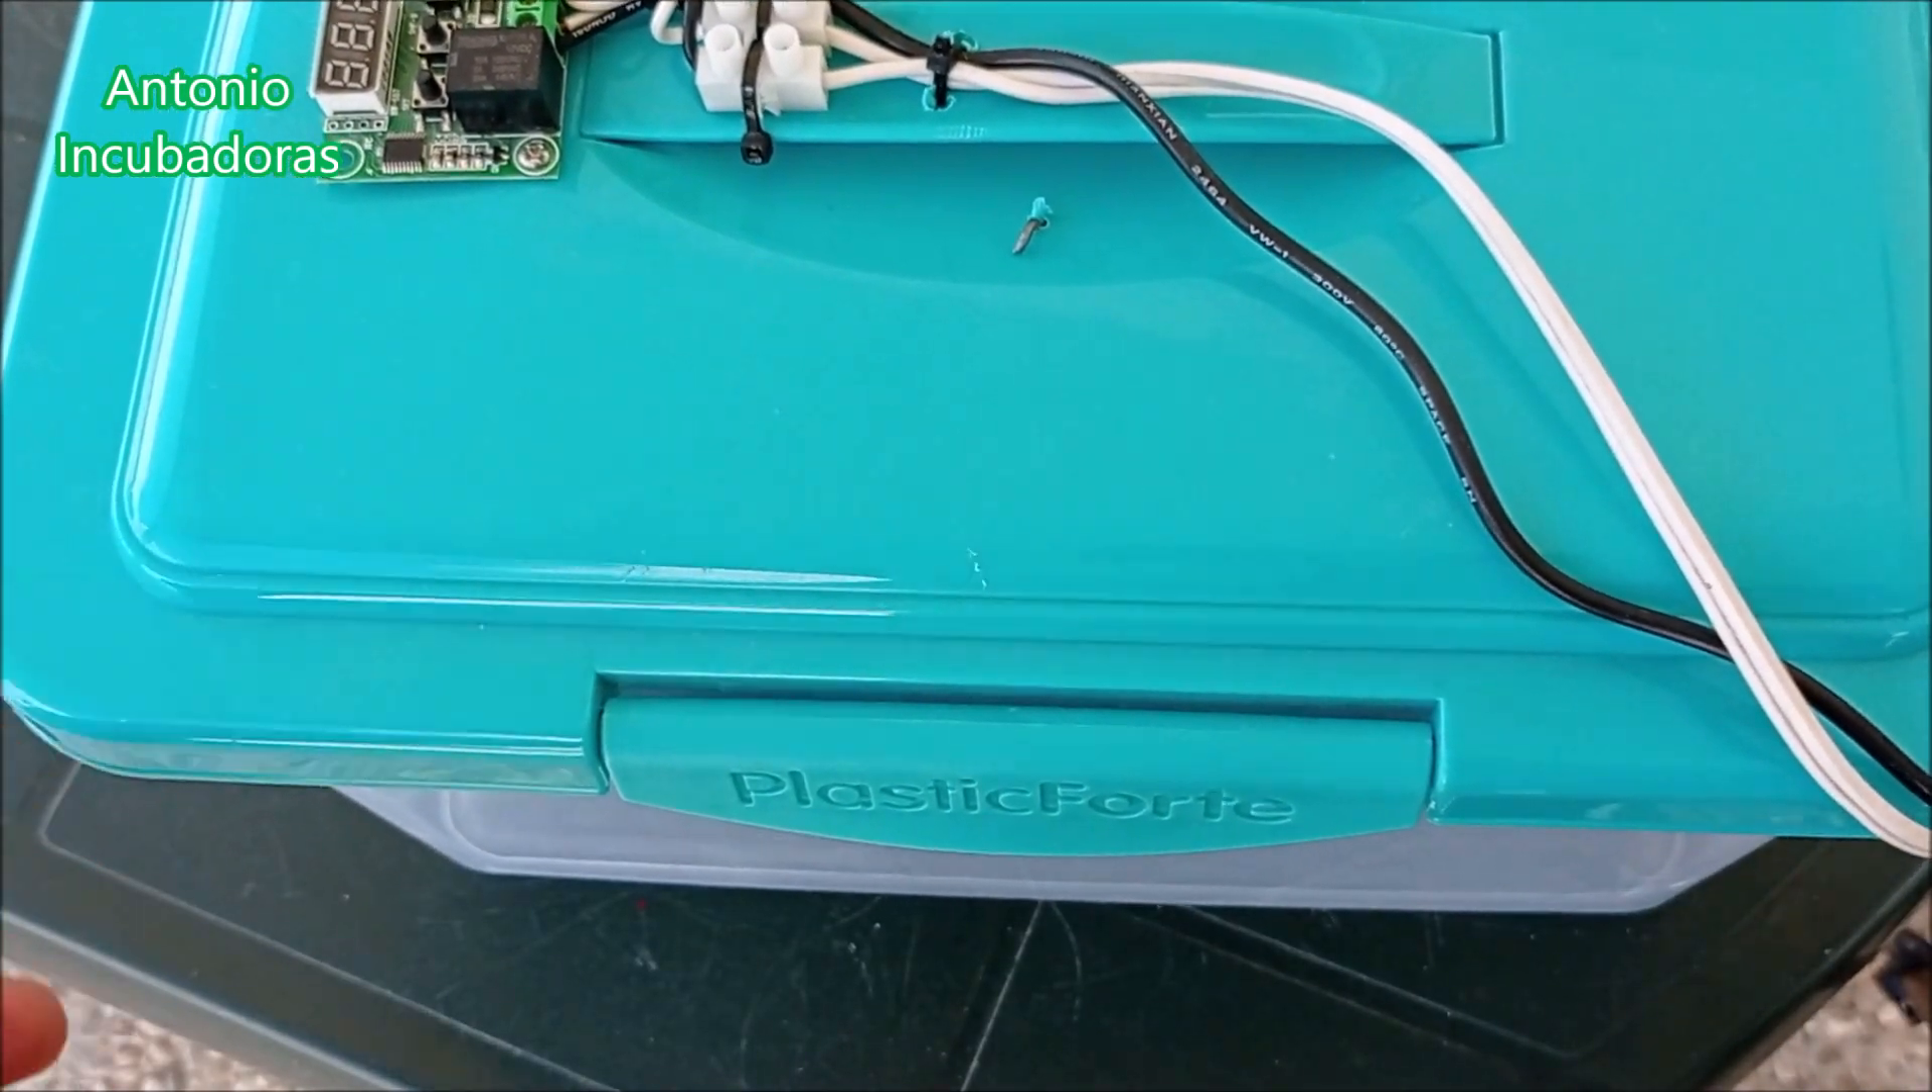Ahora veis así queda la caja cerrada.